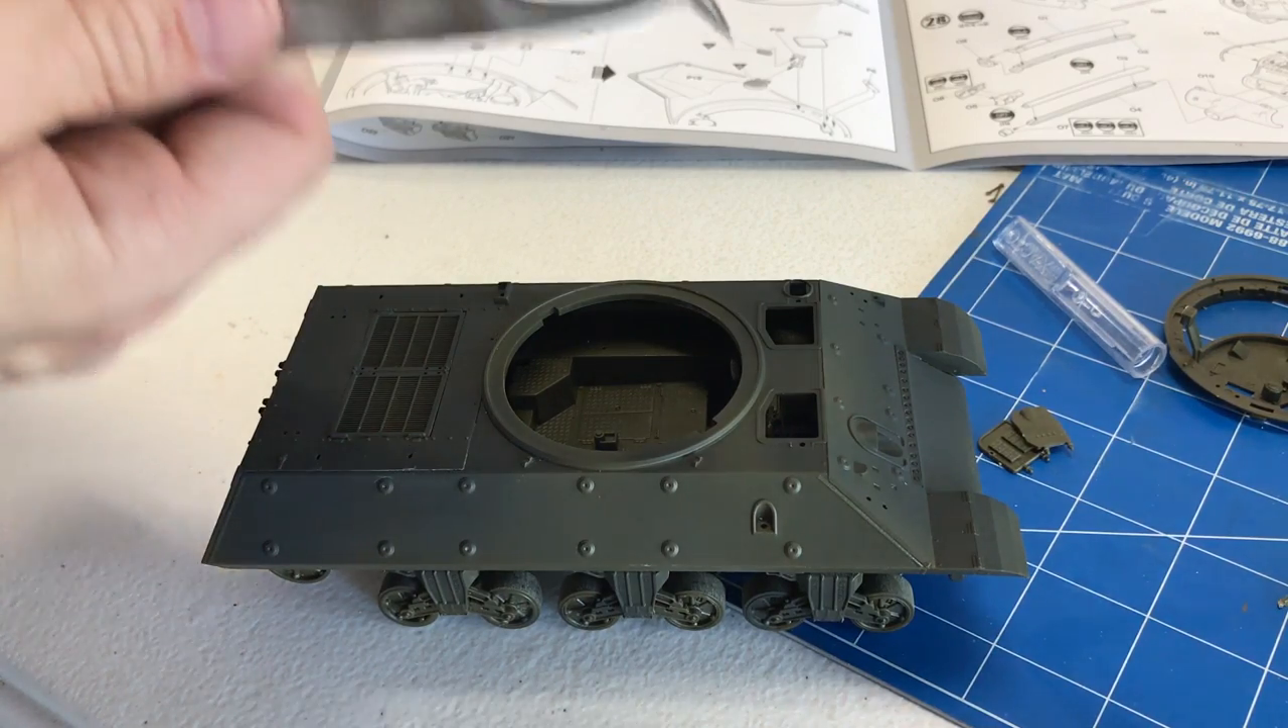Okay, I've assembled the top part of the hull and we've put it into place here.